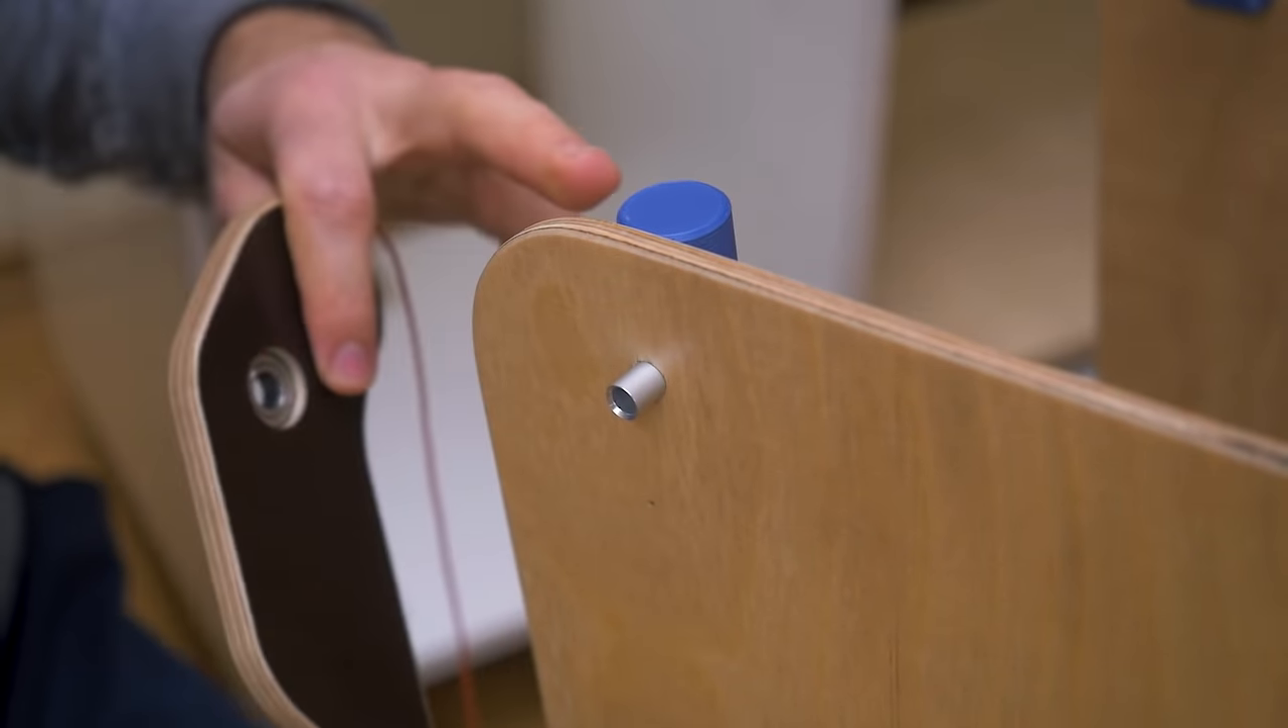Instead of a cut-off drywall screw that barely doesn't fit through the bearing, there now is a short piece of aluminum tubing going into an eight millimeter hole in the thin wood.